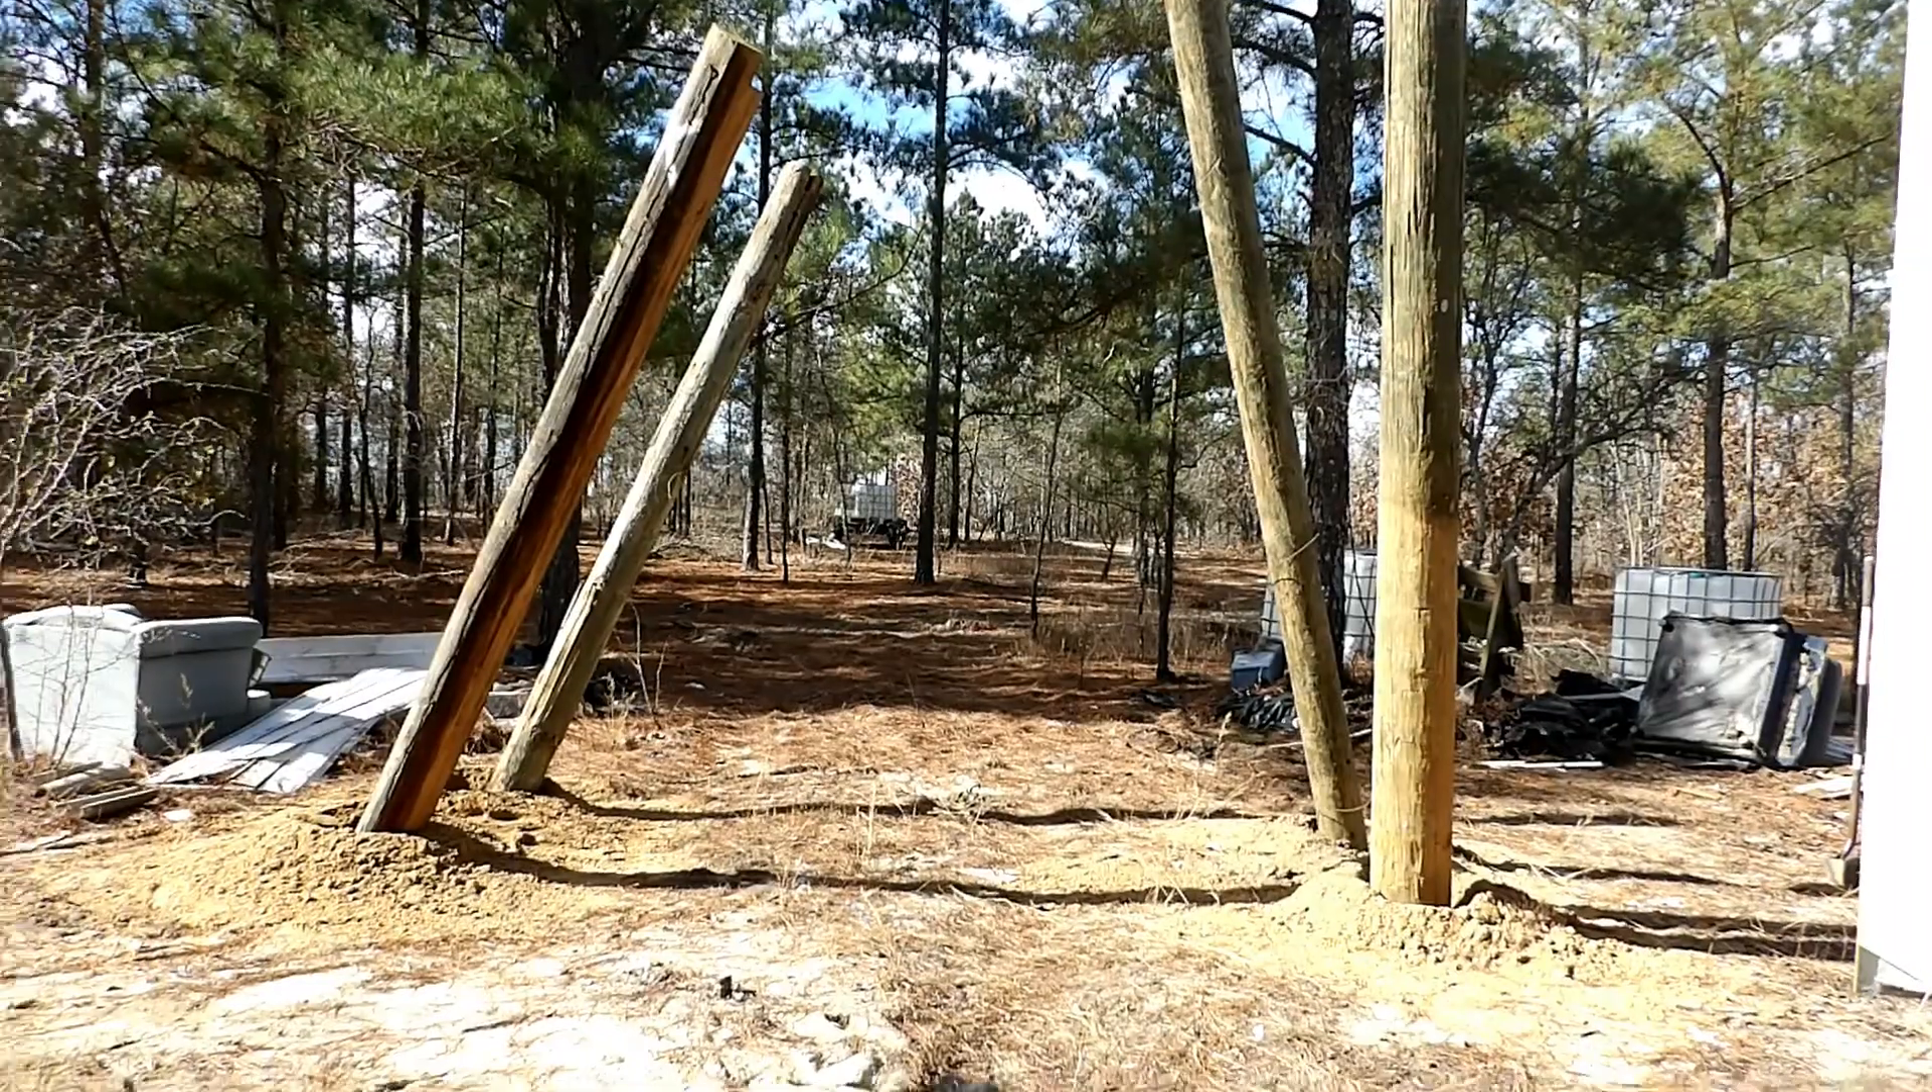We've got almost all four posts set here to get ready for this water container area.